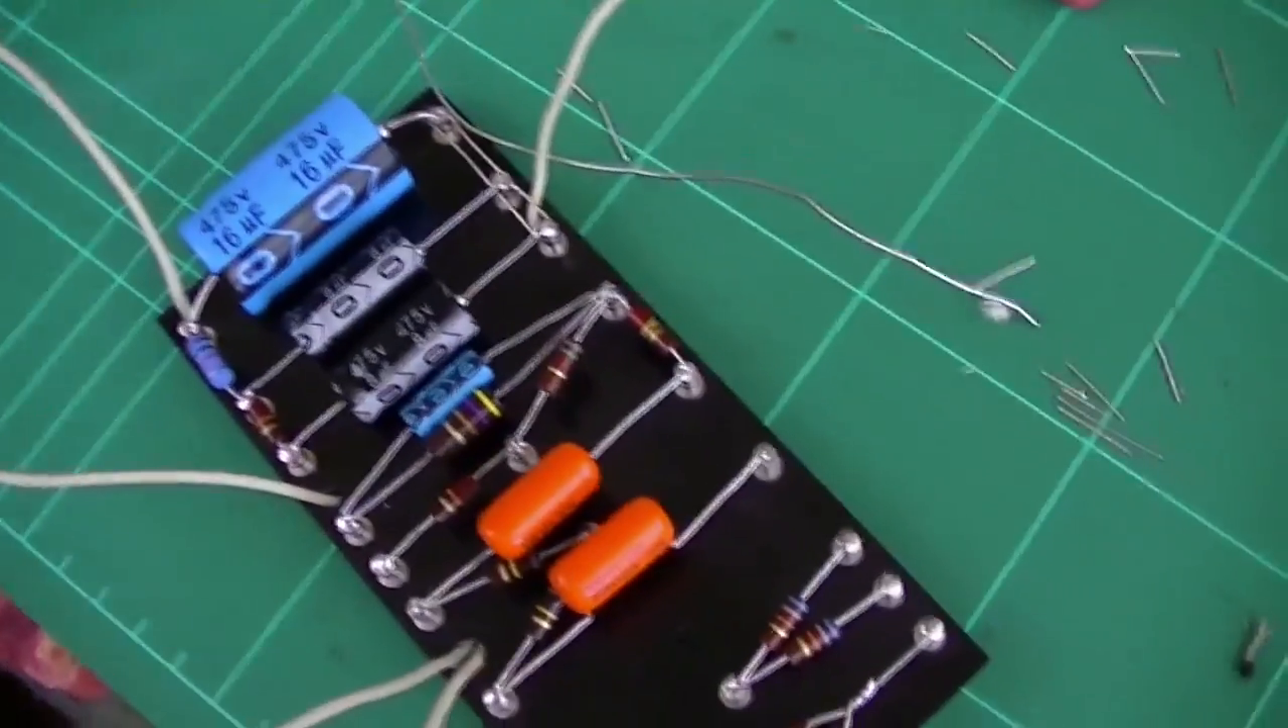Turret board is all soldered up. Wired up.